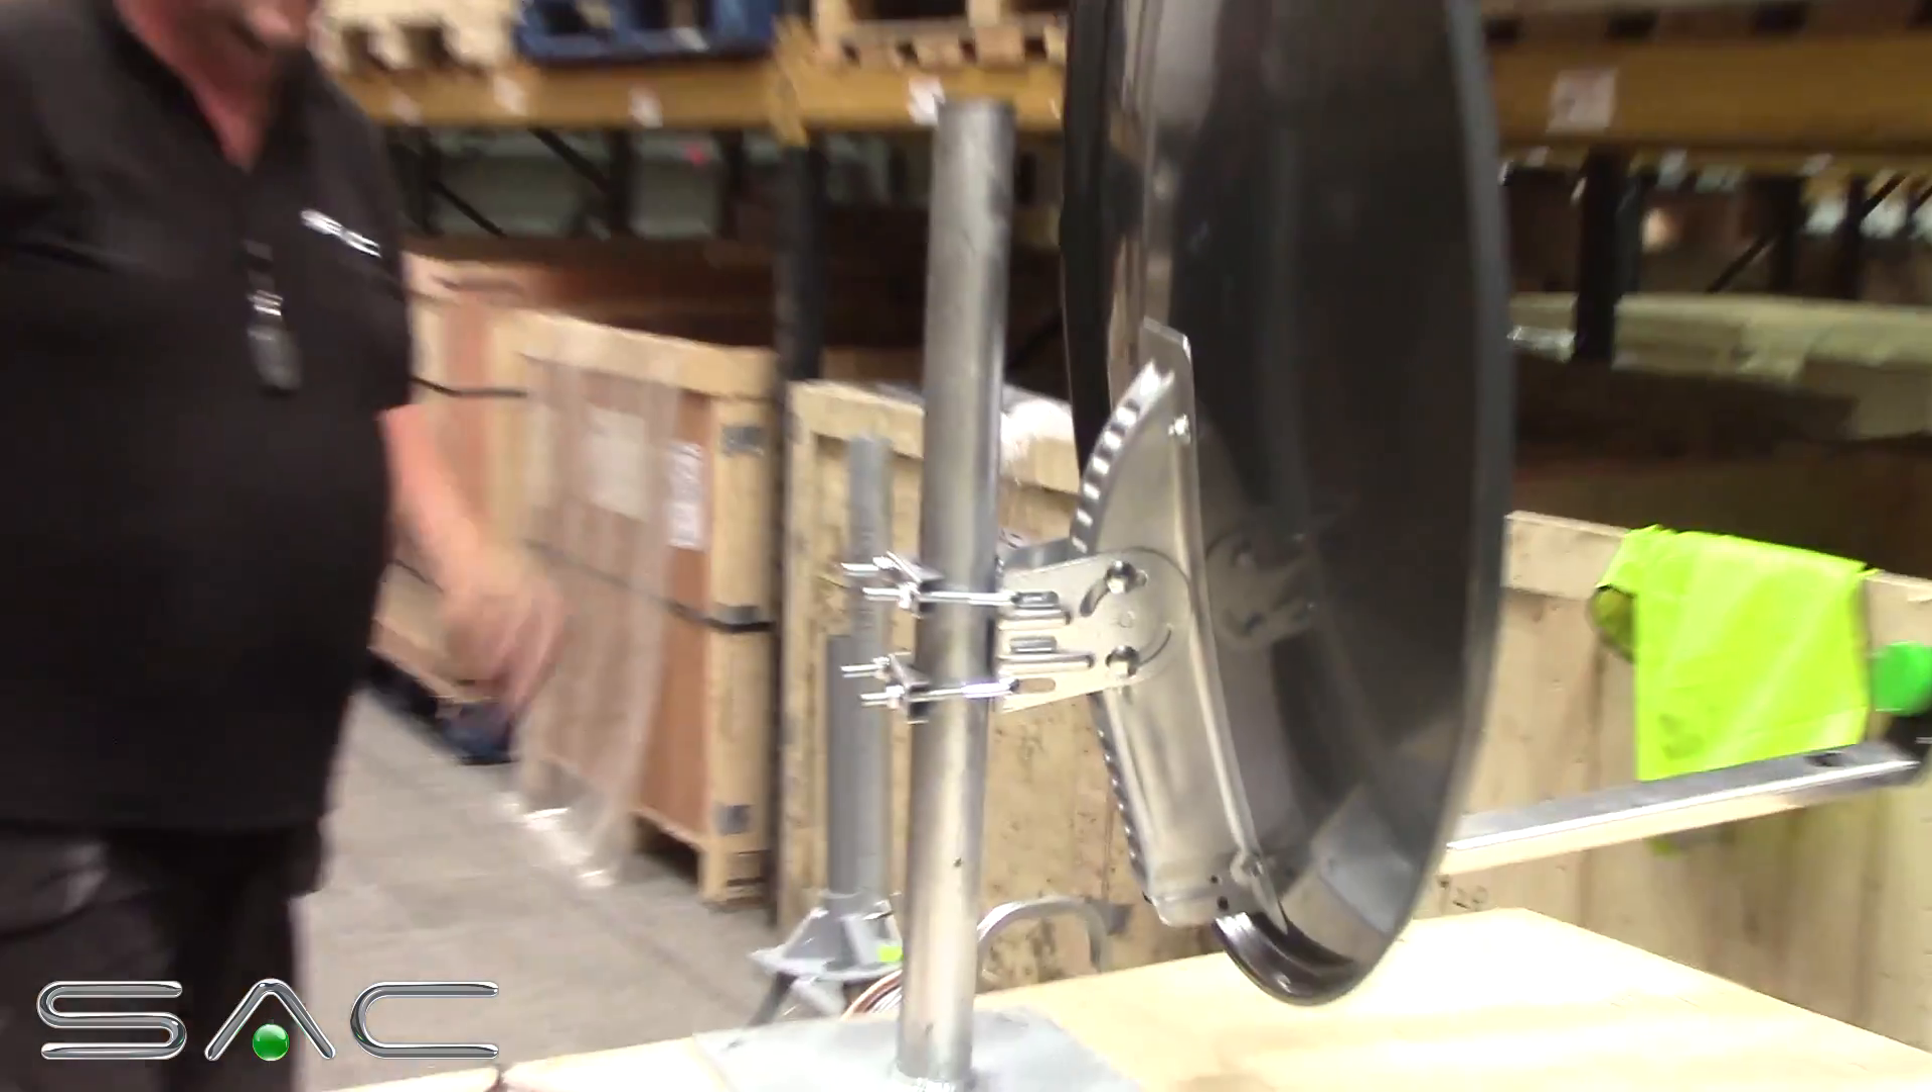And that's your 80cm dish fitted onto a pole.